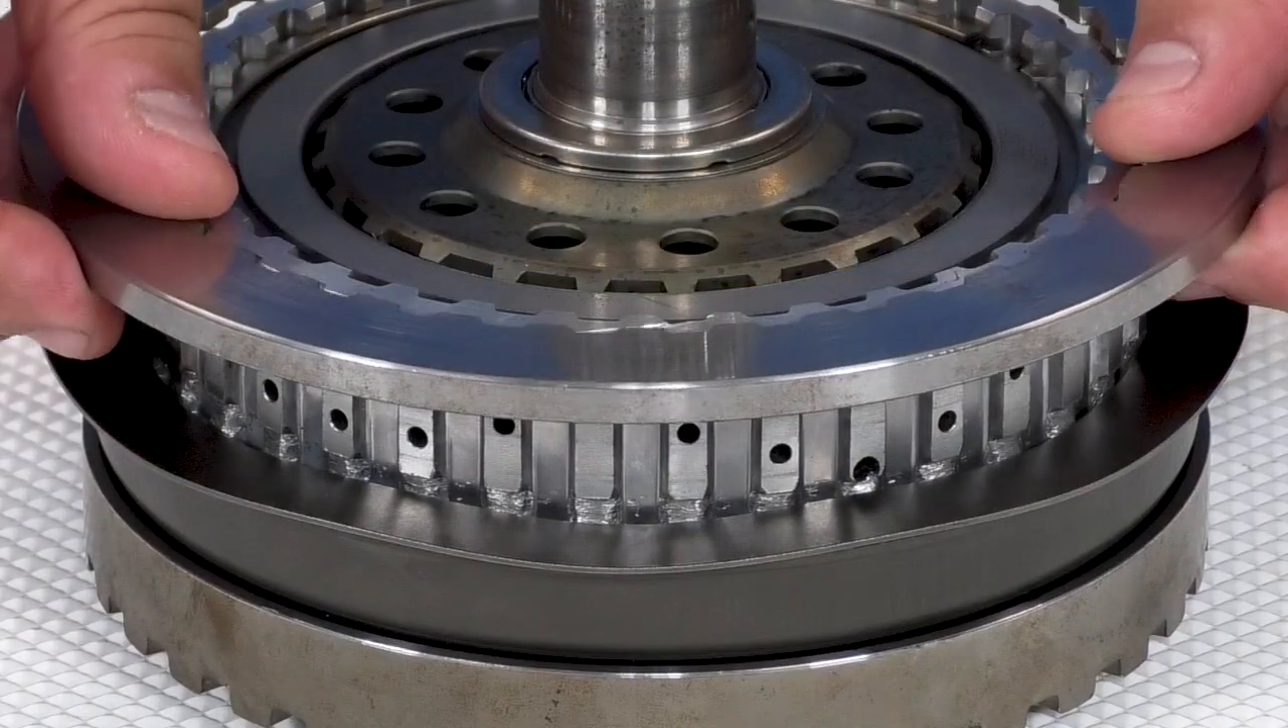Cupped plate fits right over top.